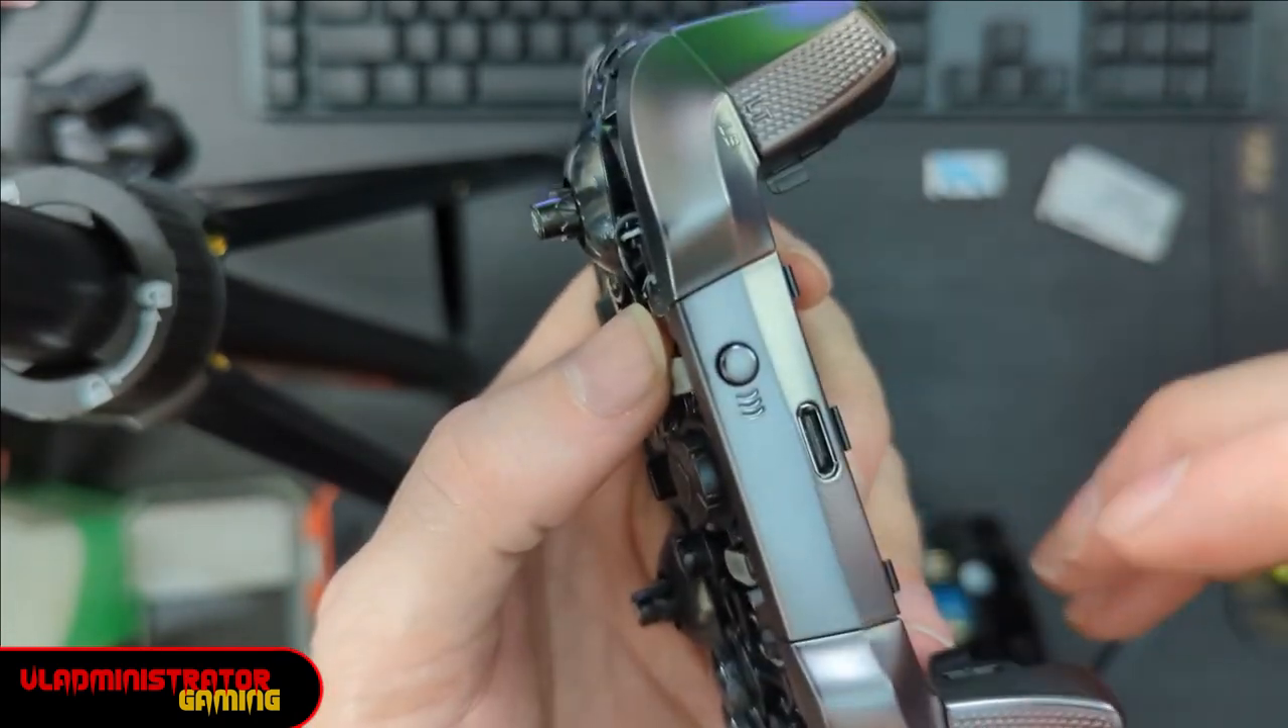We got our charging port in the right place.